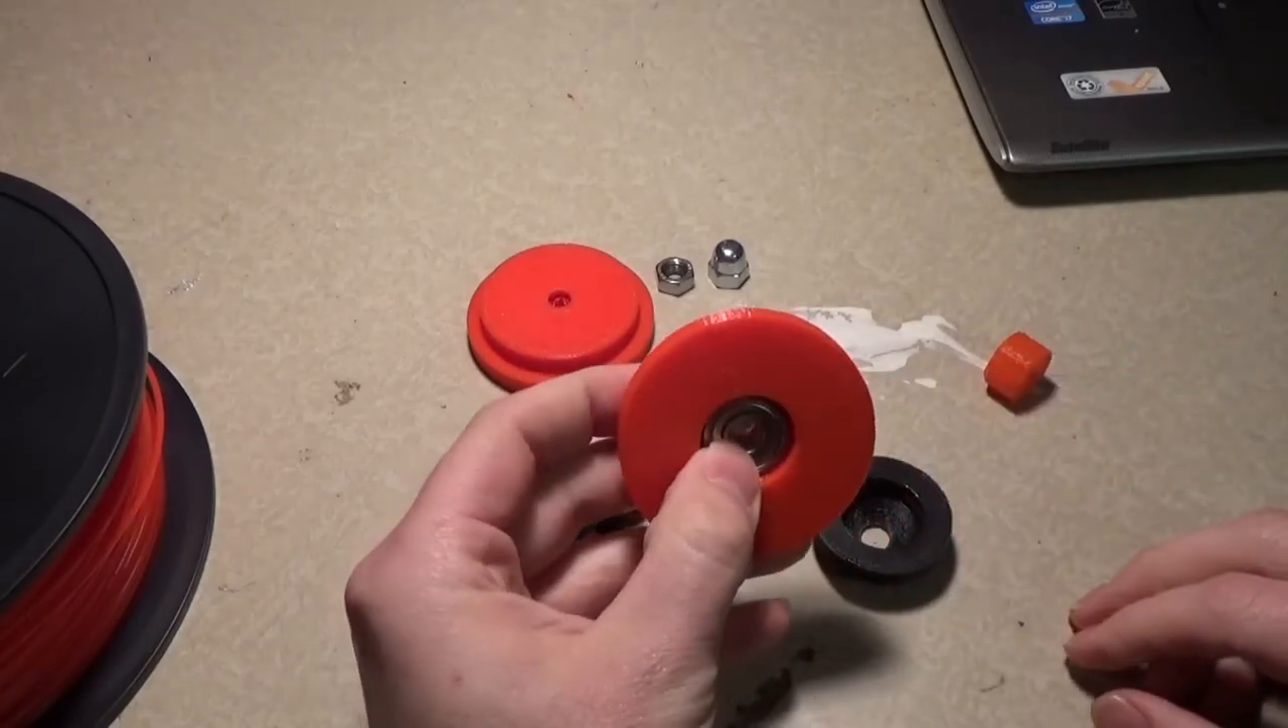You'll see here the bearing fits nicely inside.